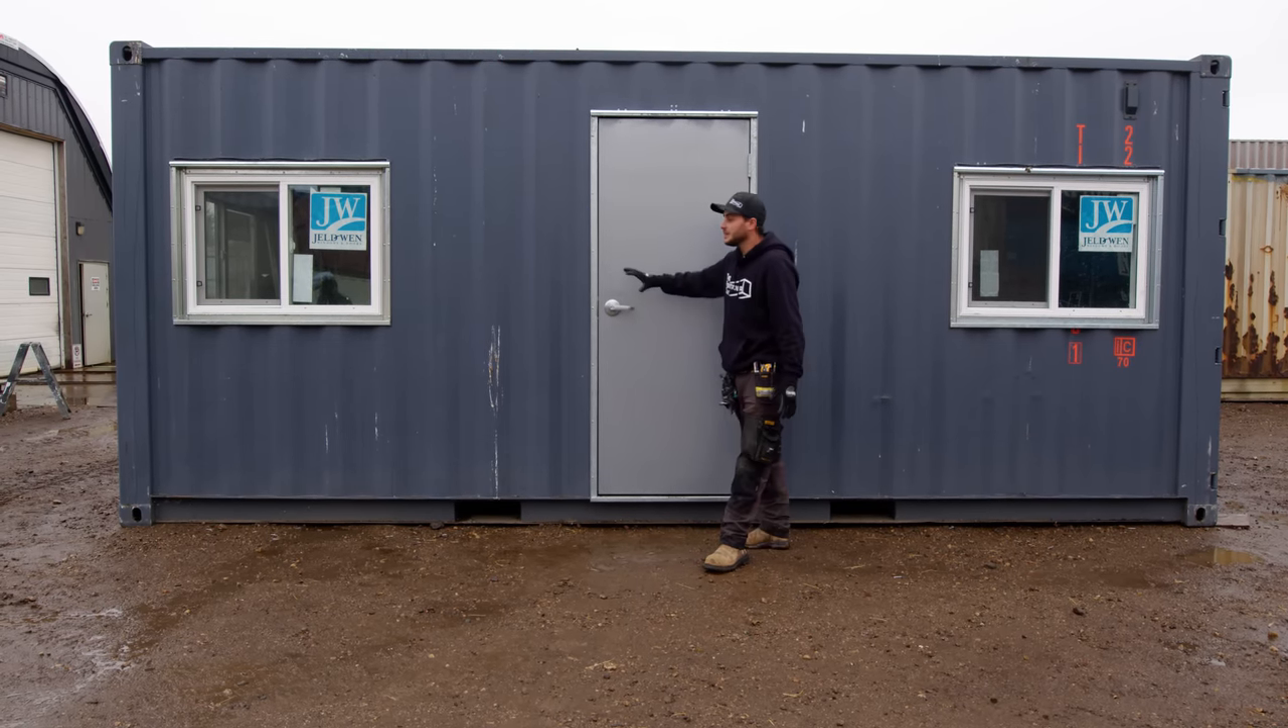But we do have this 32-inch door all installed now.